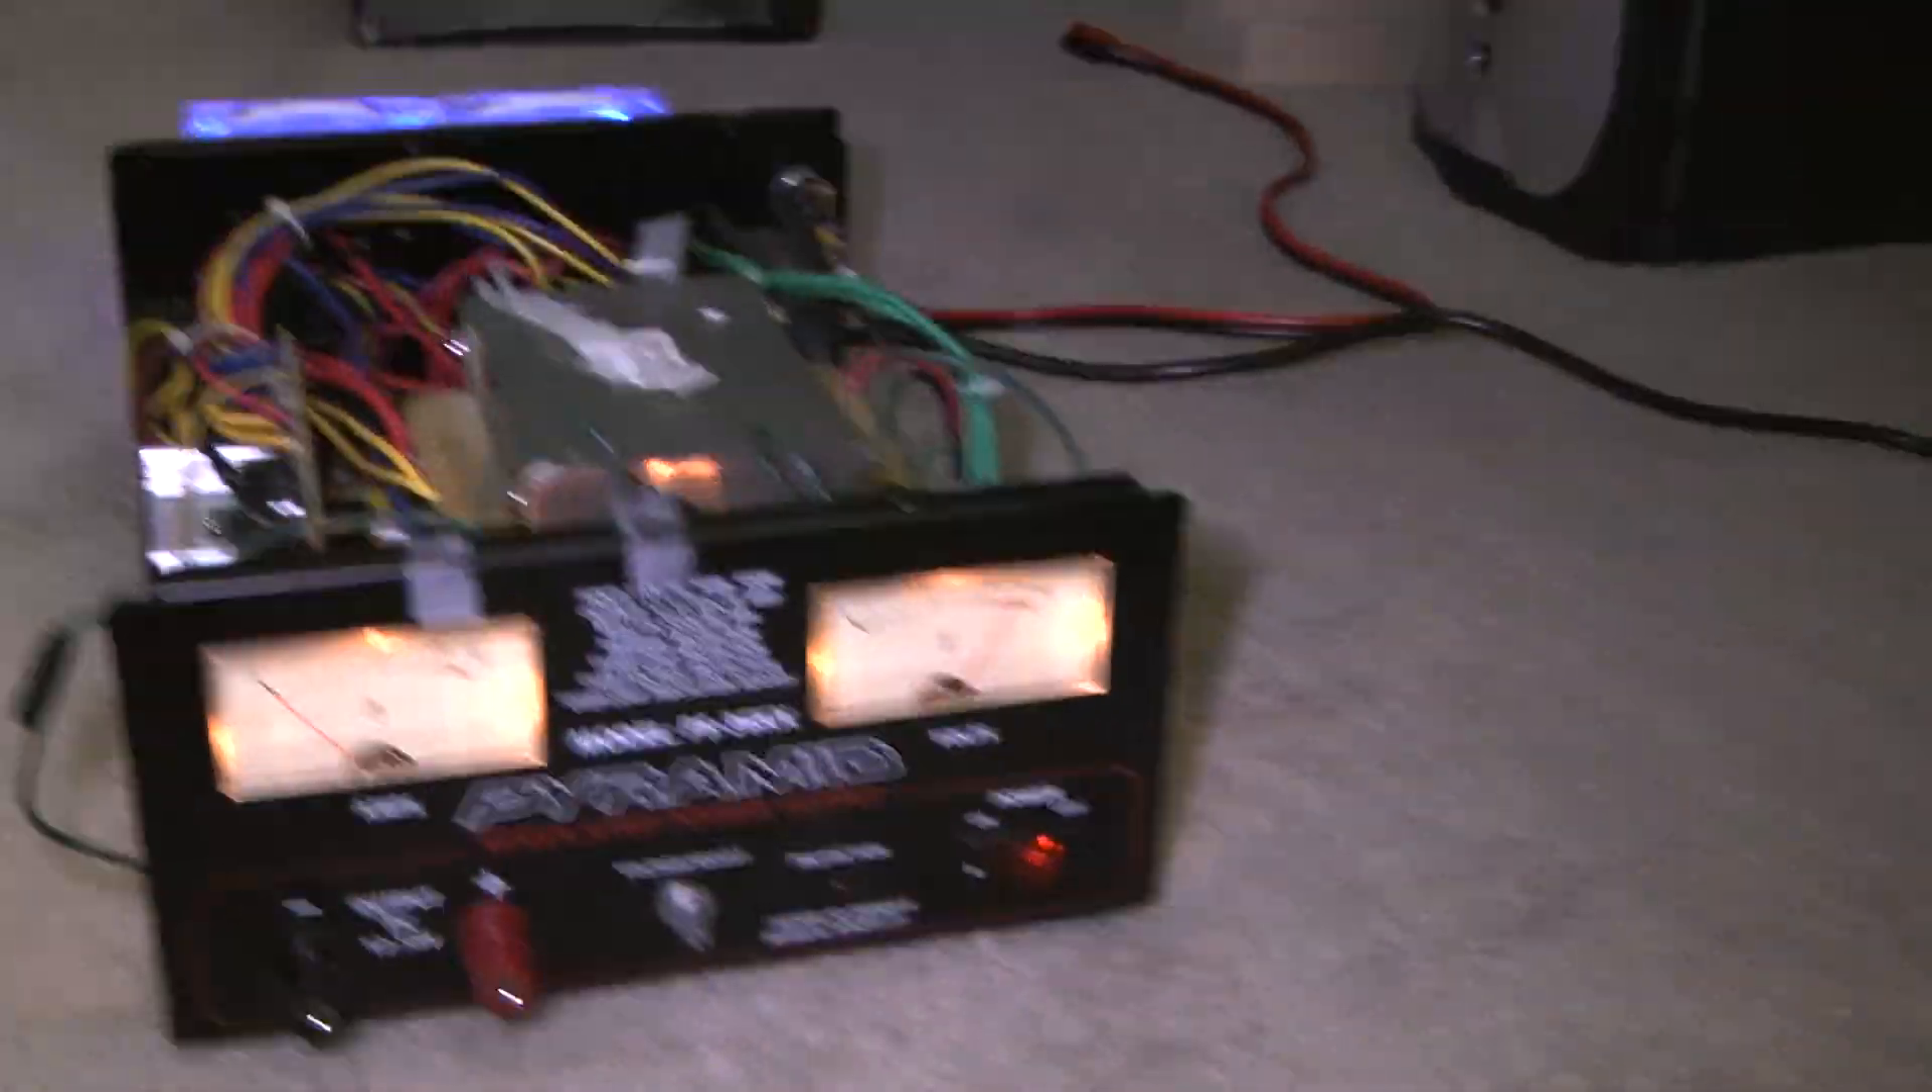Okay we've got the lights in the gauges and they're looking pretty good we're just waiting for the glue to dry before we put the cover back on.